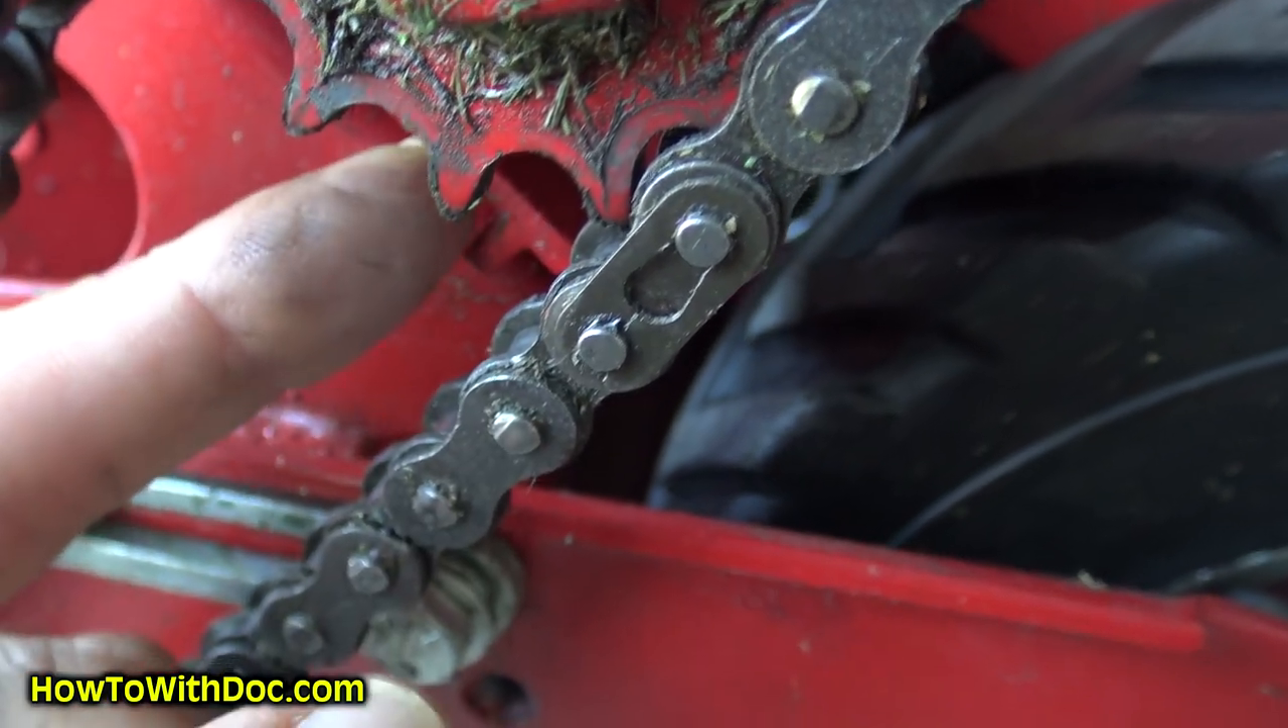So here is the connection link right here. See that connection link? Got that all connected up.